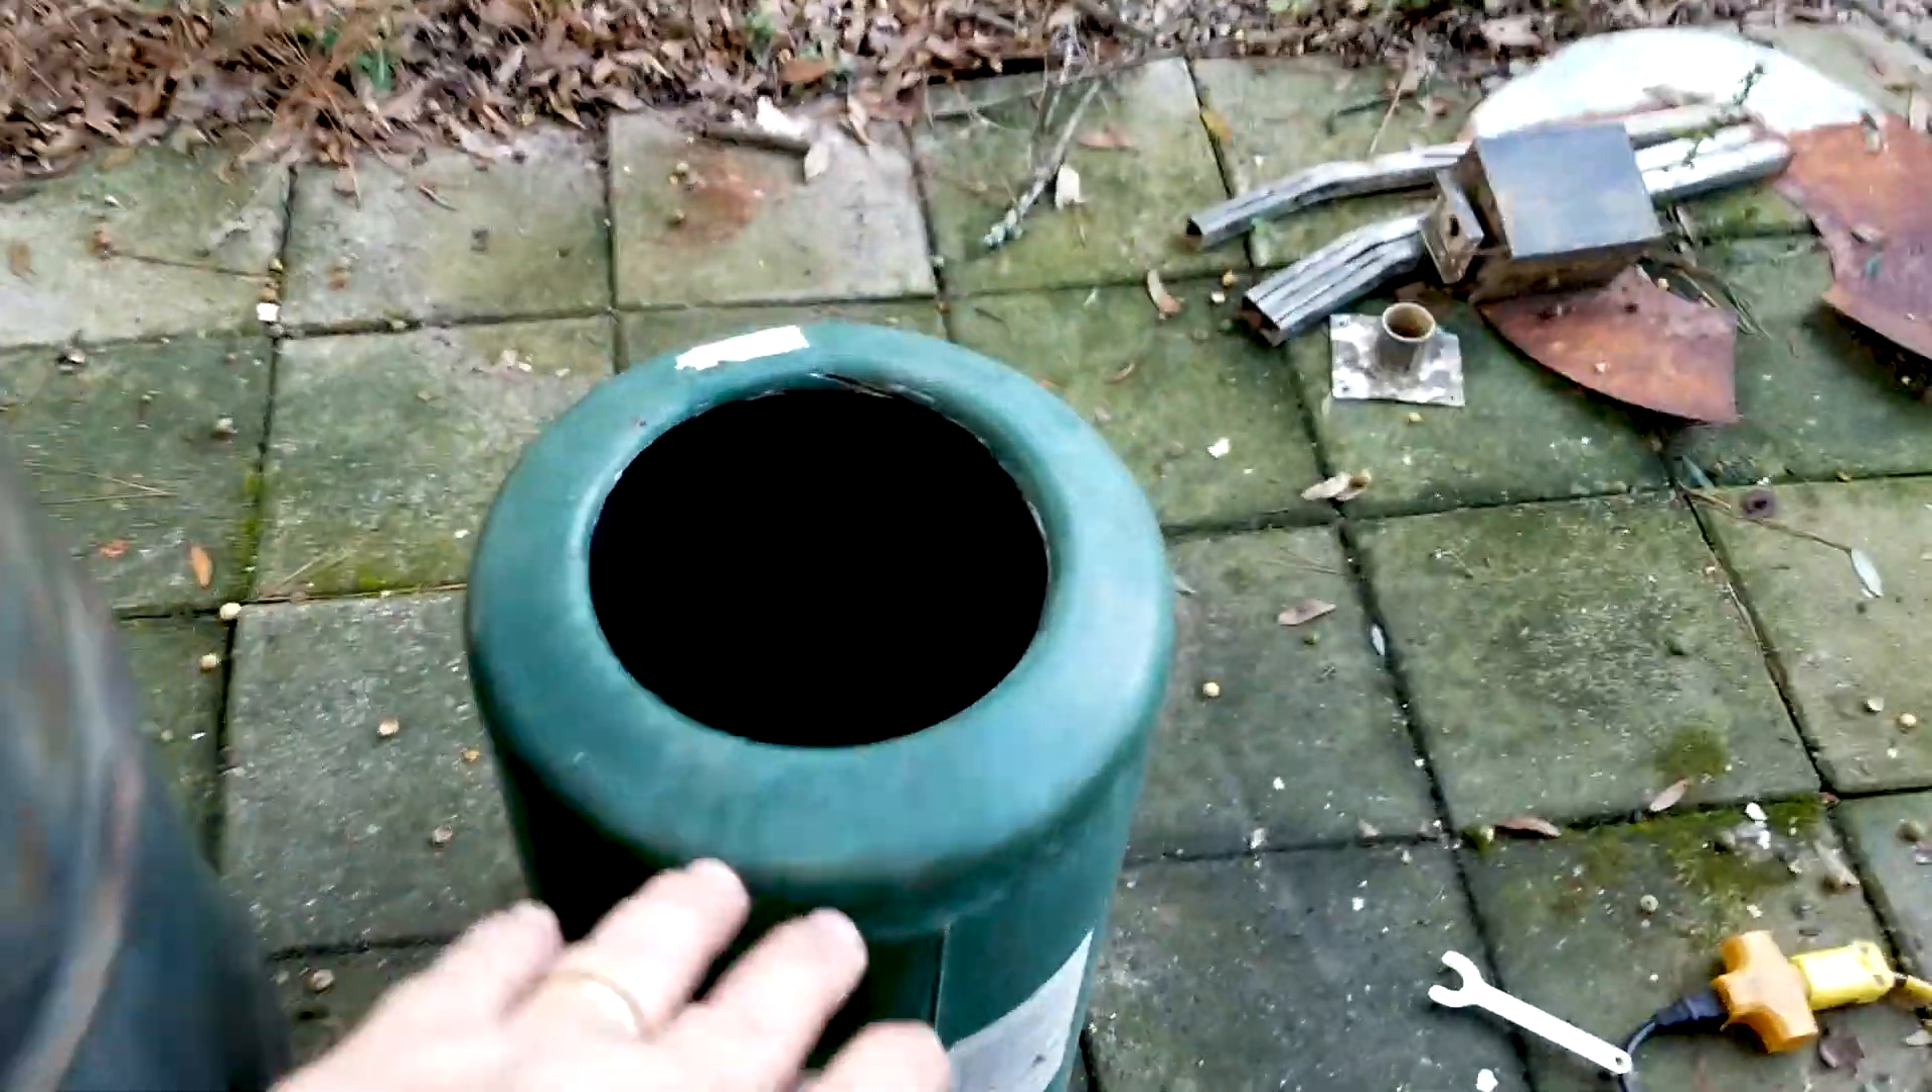And, my air tank, I cut the end out of it.